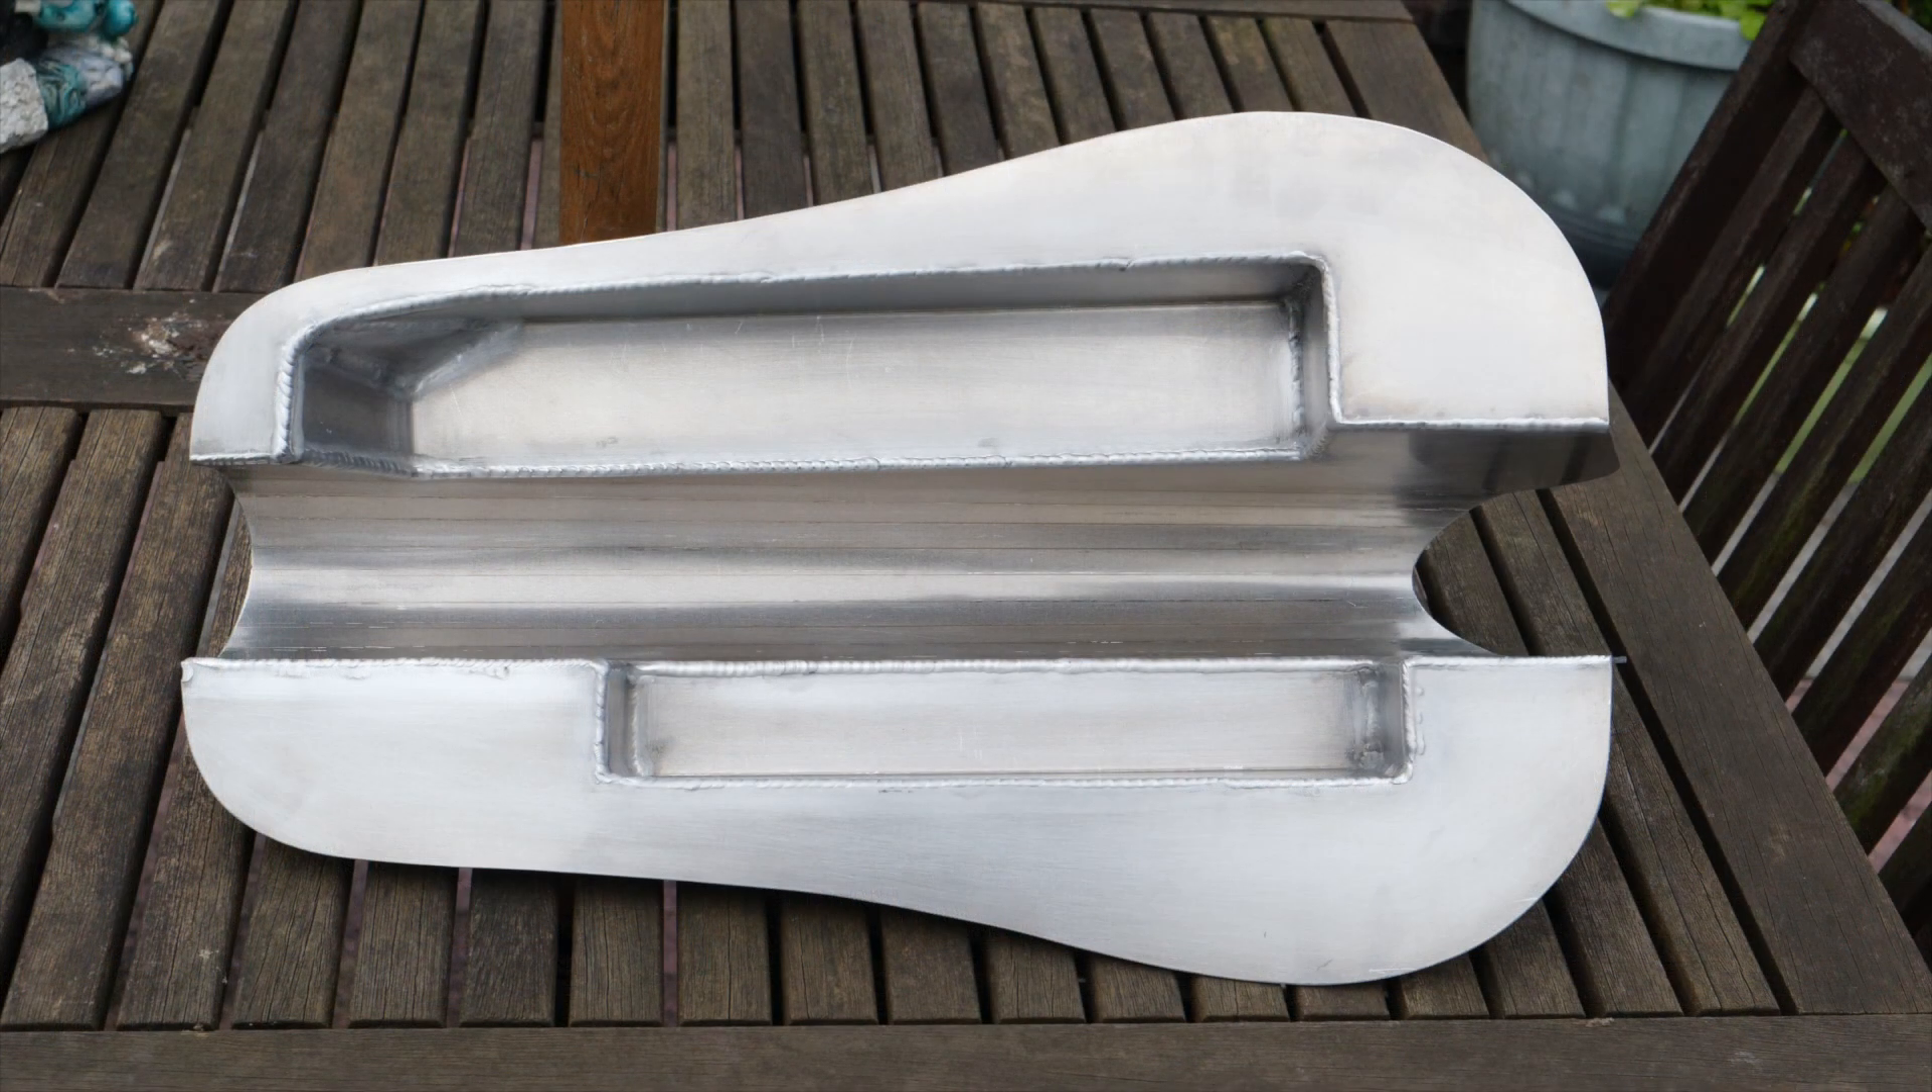Here's the tank bottom and tunnel with the parts cut out and welded in to clear the rocker boxes.